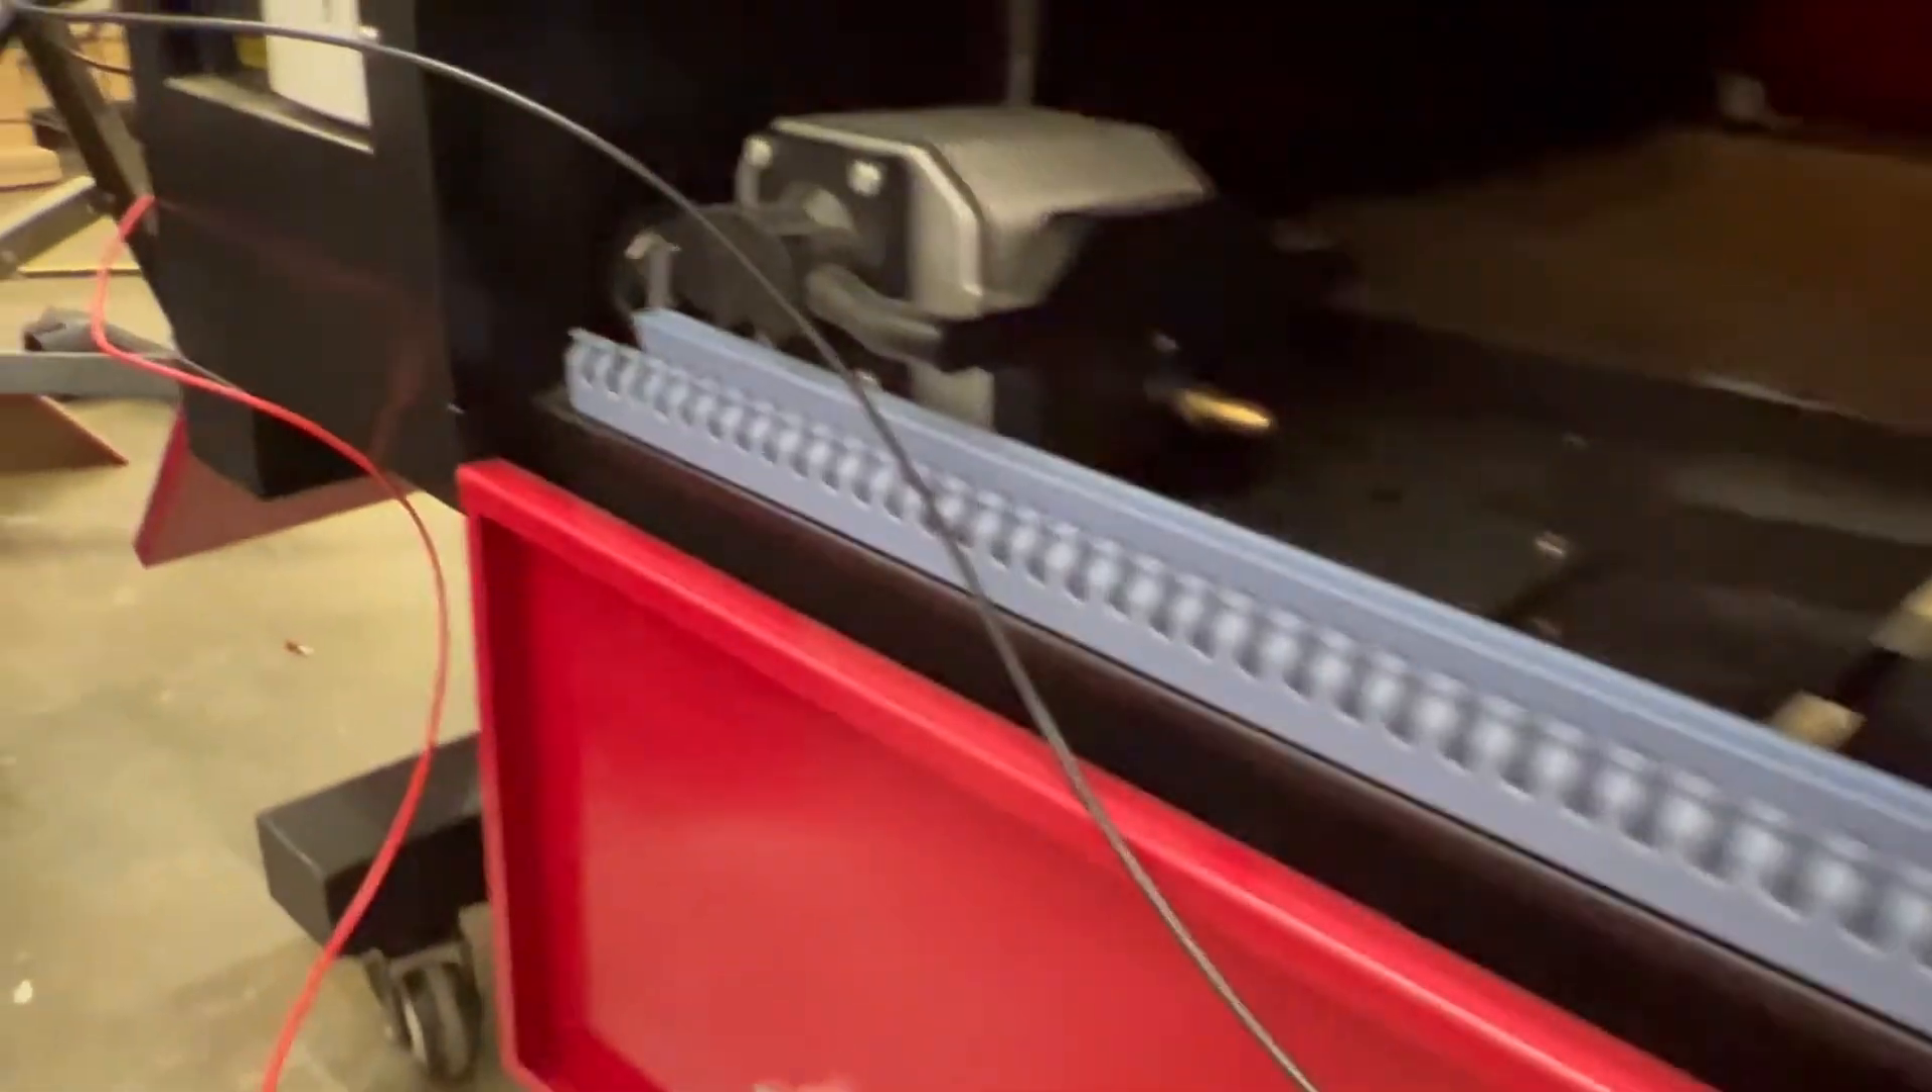So i have my wires here i haven't tucked them into the track yet but you can see they go all the way around the machine.